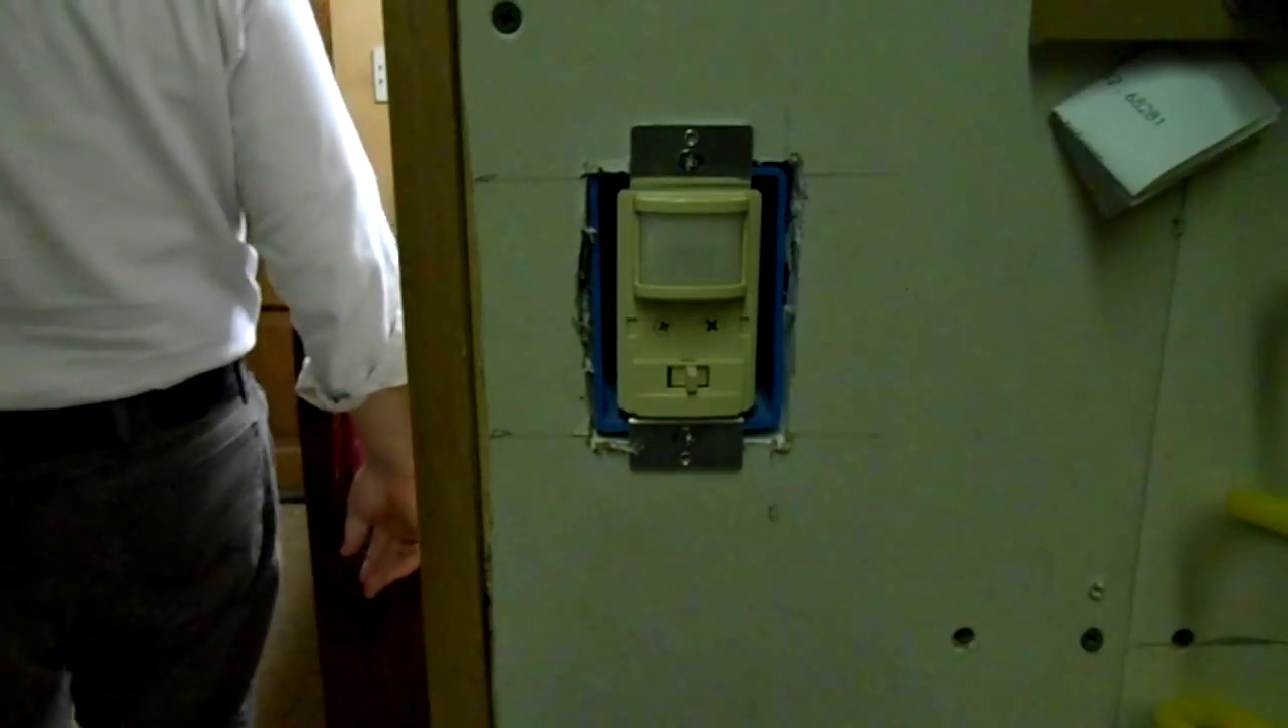I left the cover off here because I thought I might have to make a few more adjustments.